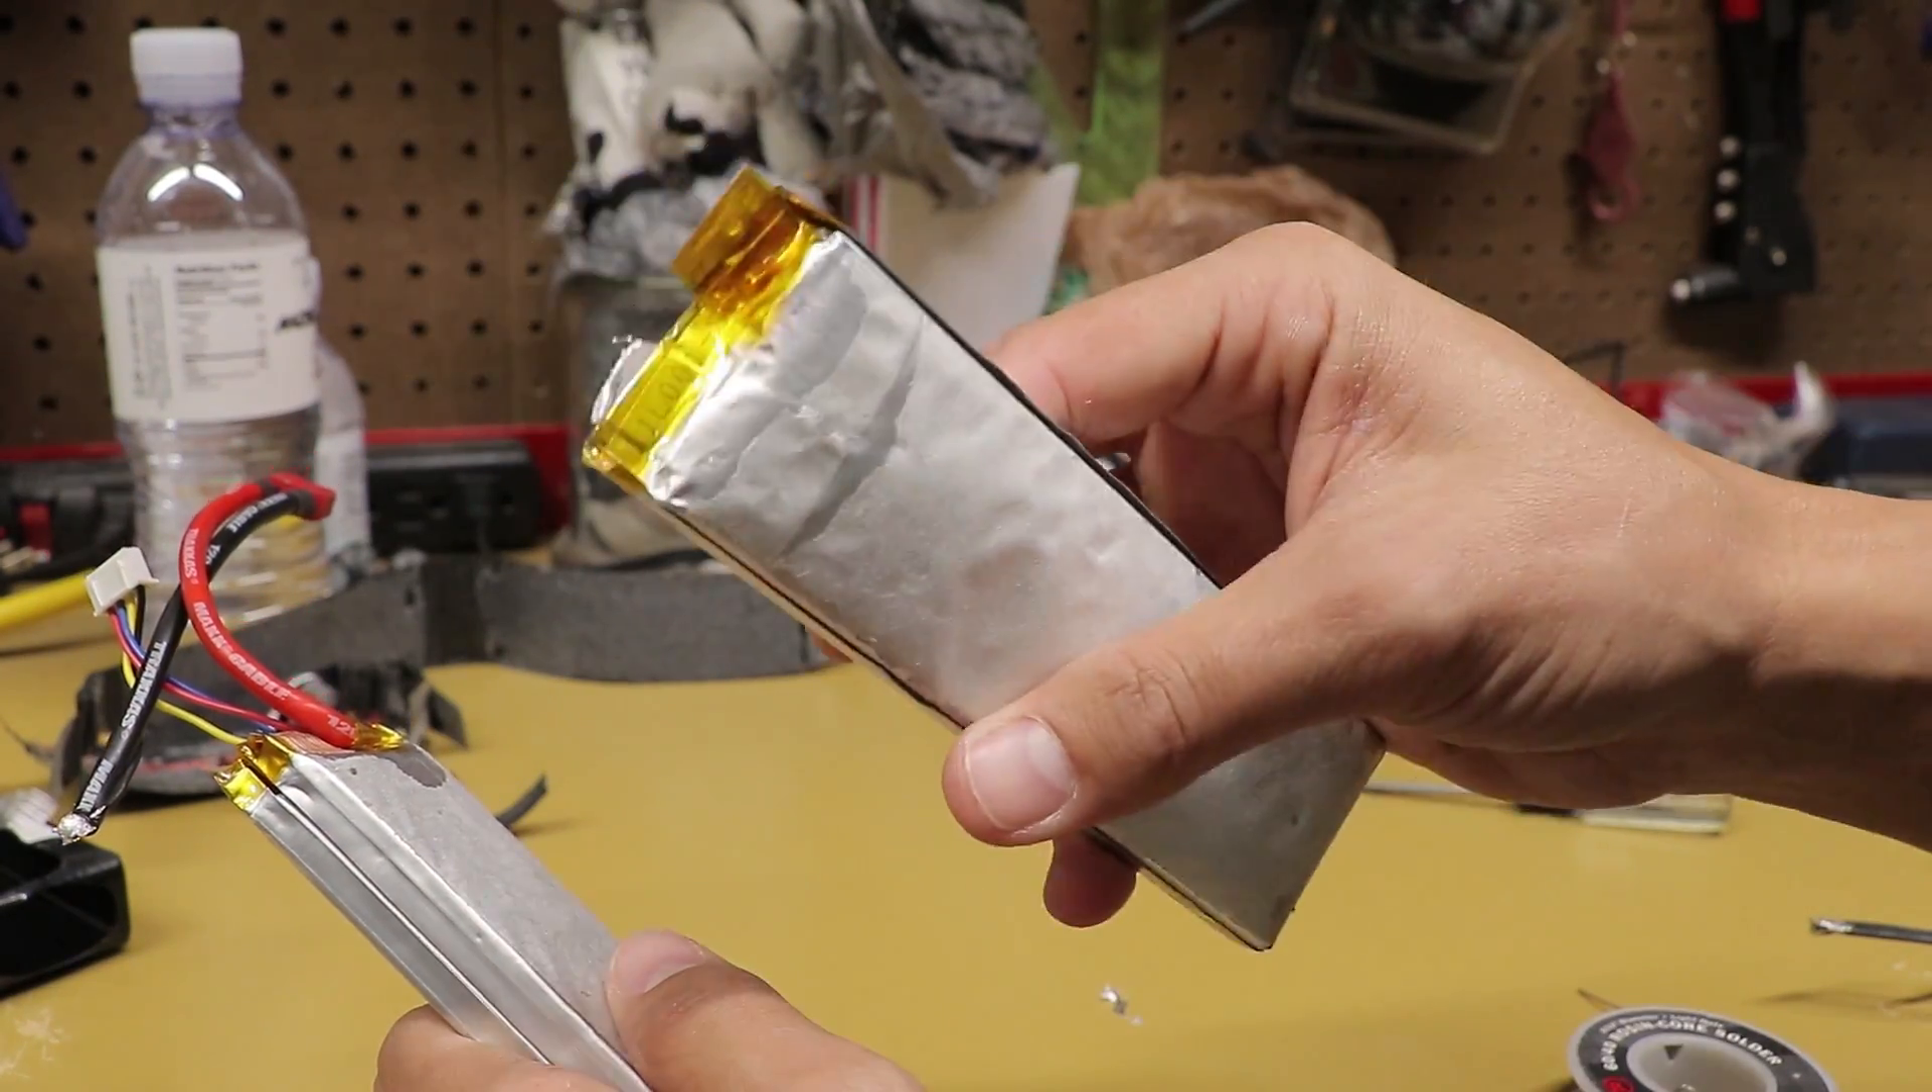Okay so now the bad cell has been removed.